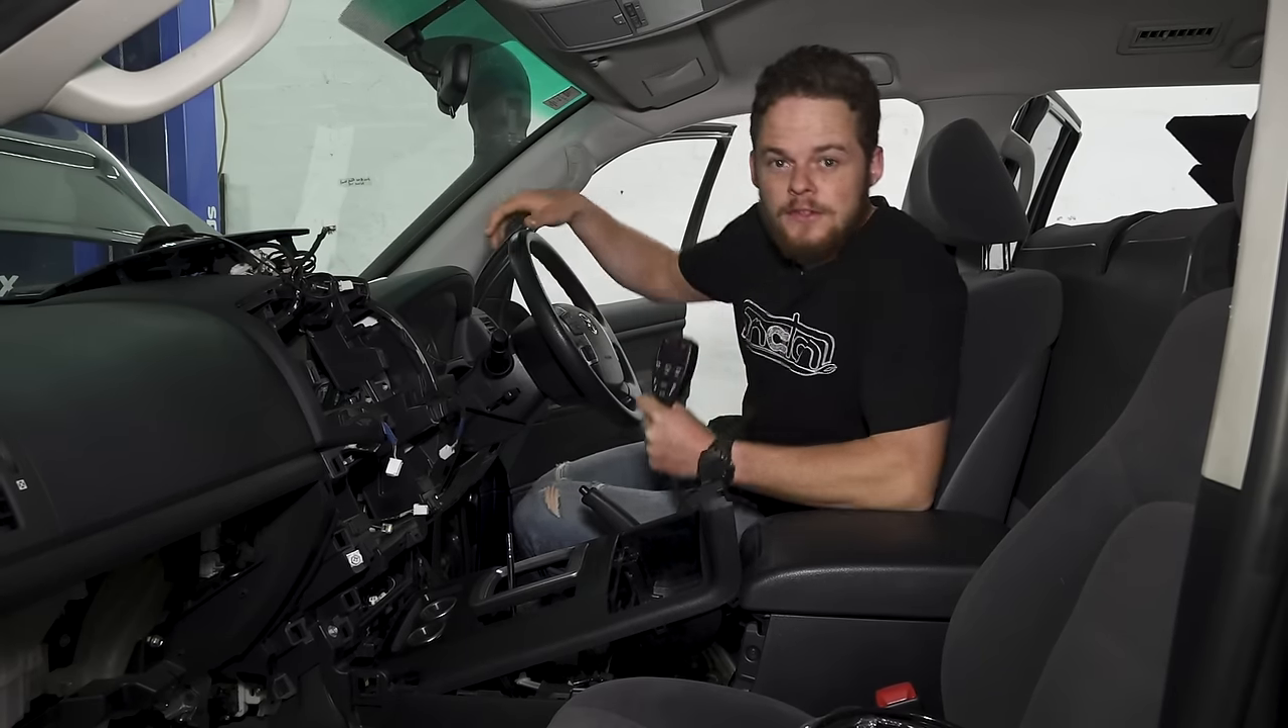As you can see, the dash of the 200 is still apart.